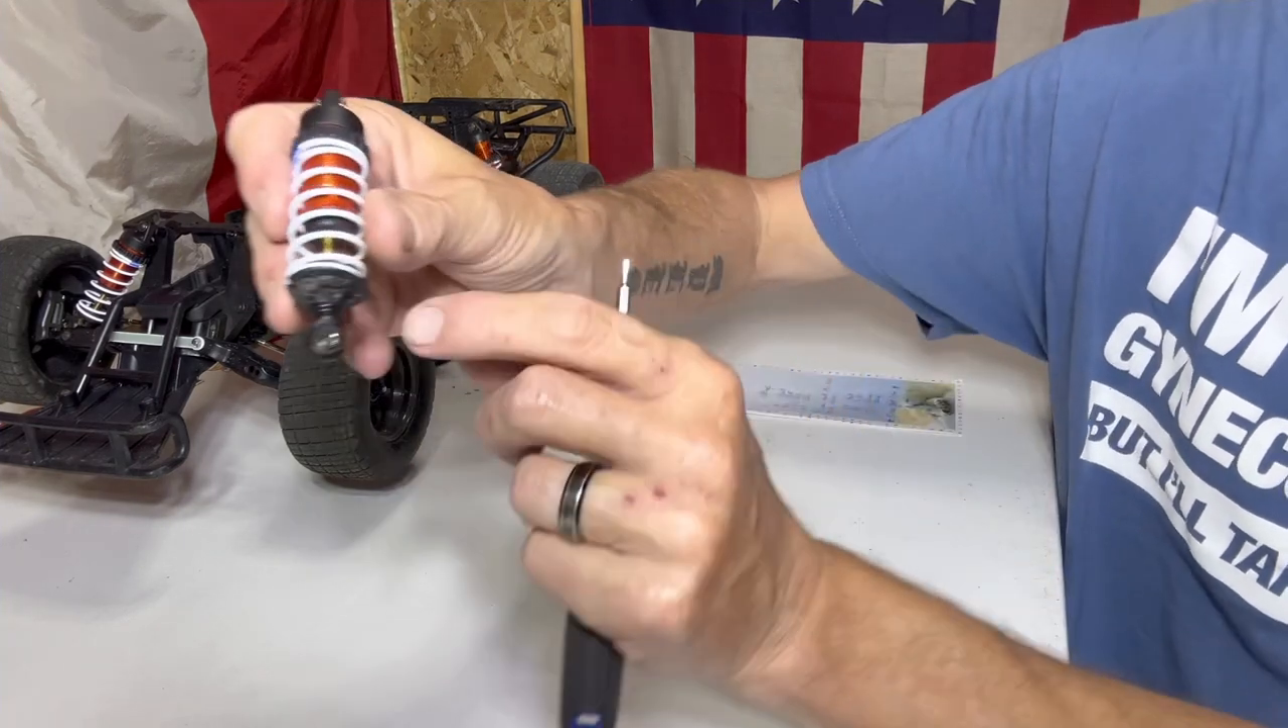All right so we've got the shock out.